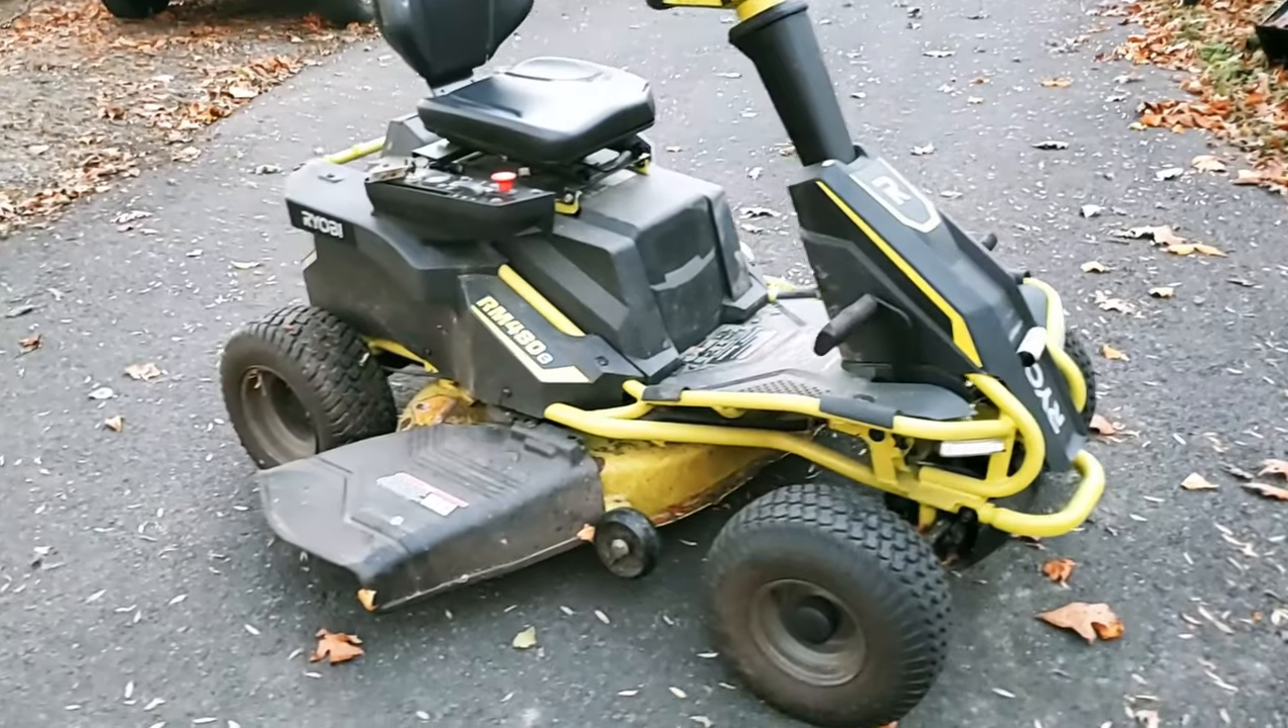So here's this ryobi riding mower all back together out in the driveway ready to cut grass.